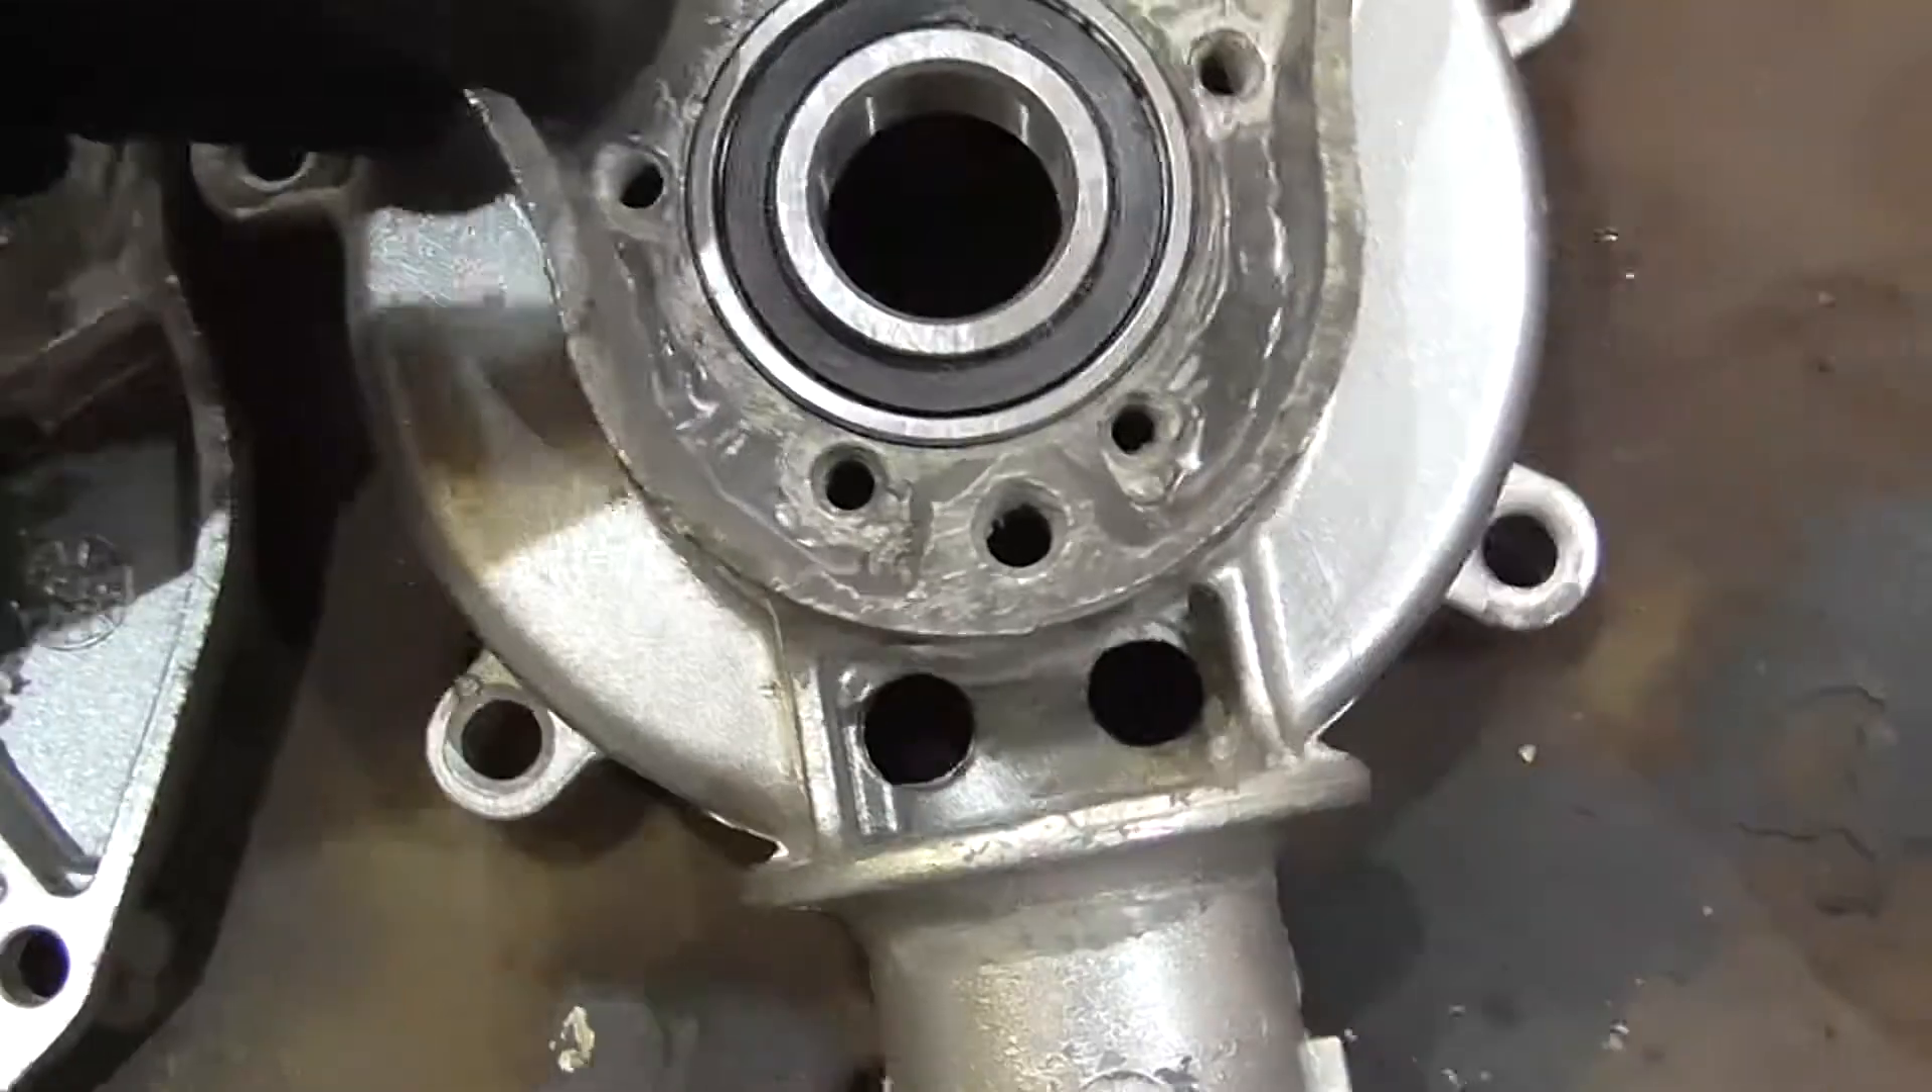And I've also tapped in the new bearing. So, that's all ready to go.